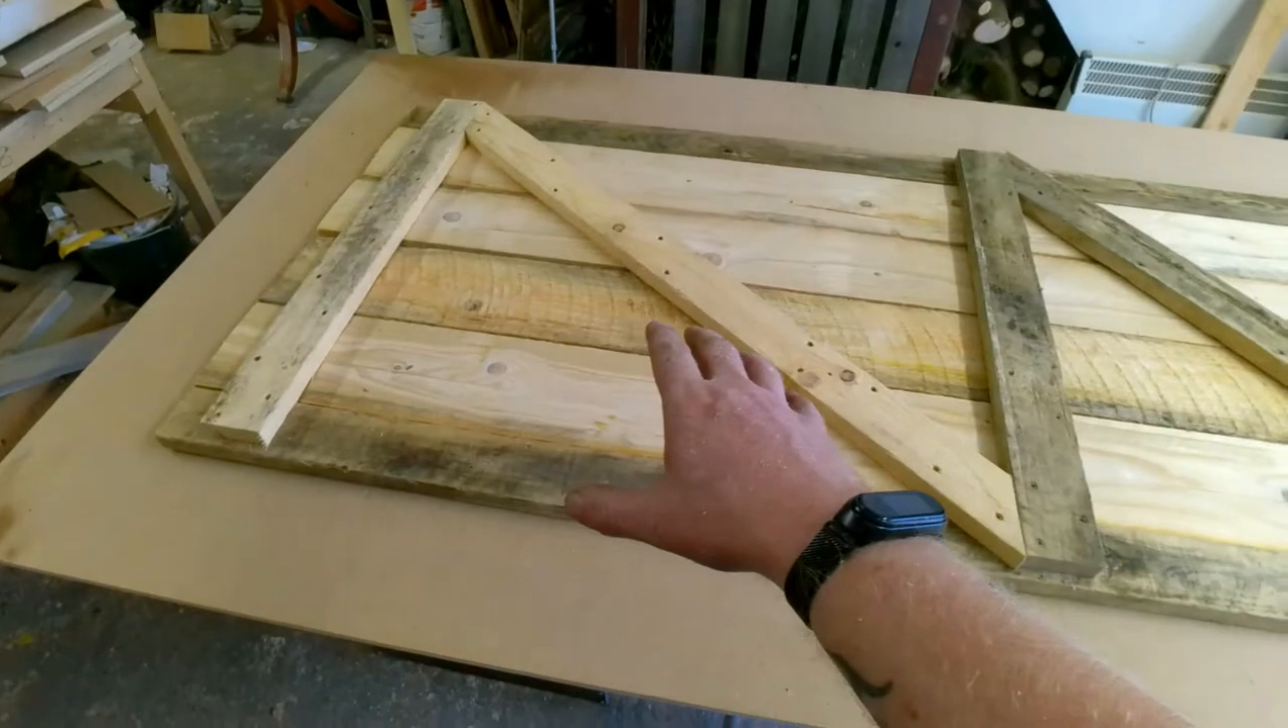All right guys, so that's the angle braces all fitted and ready to go.